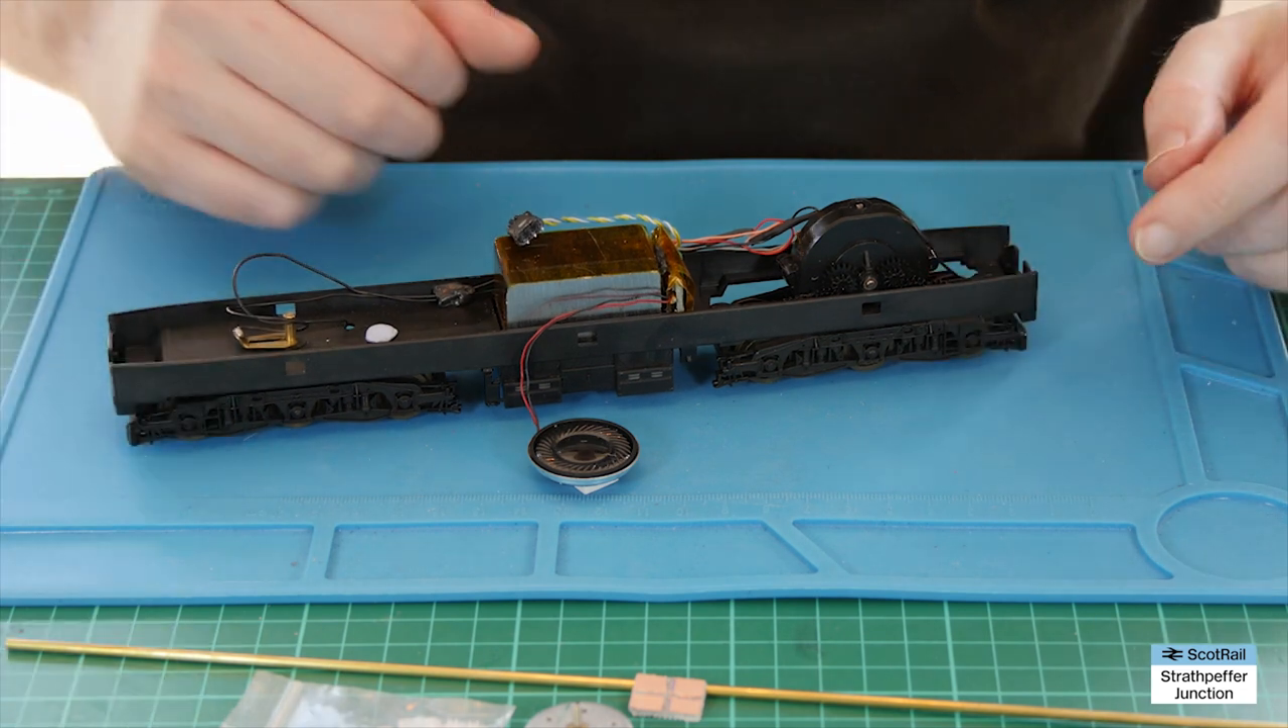Okay so that's the body off now.